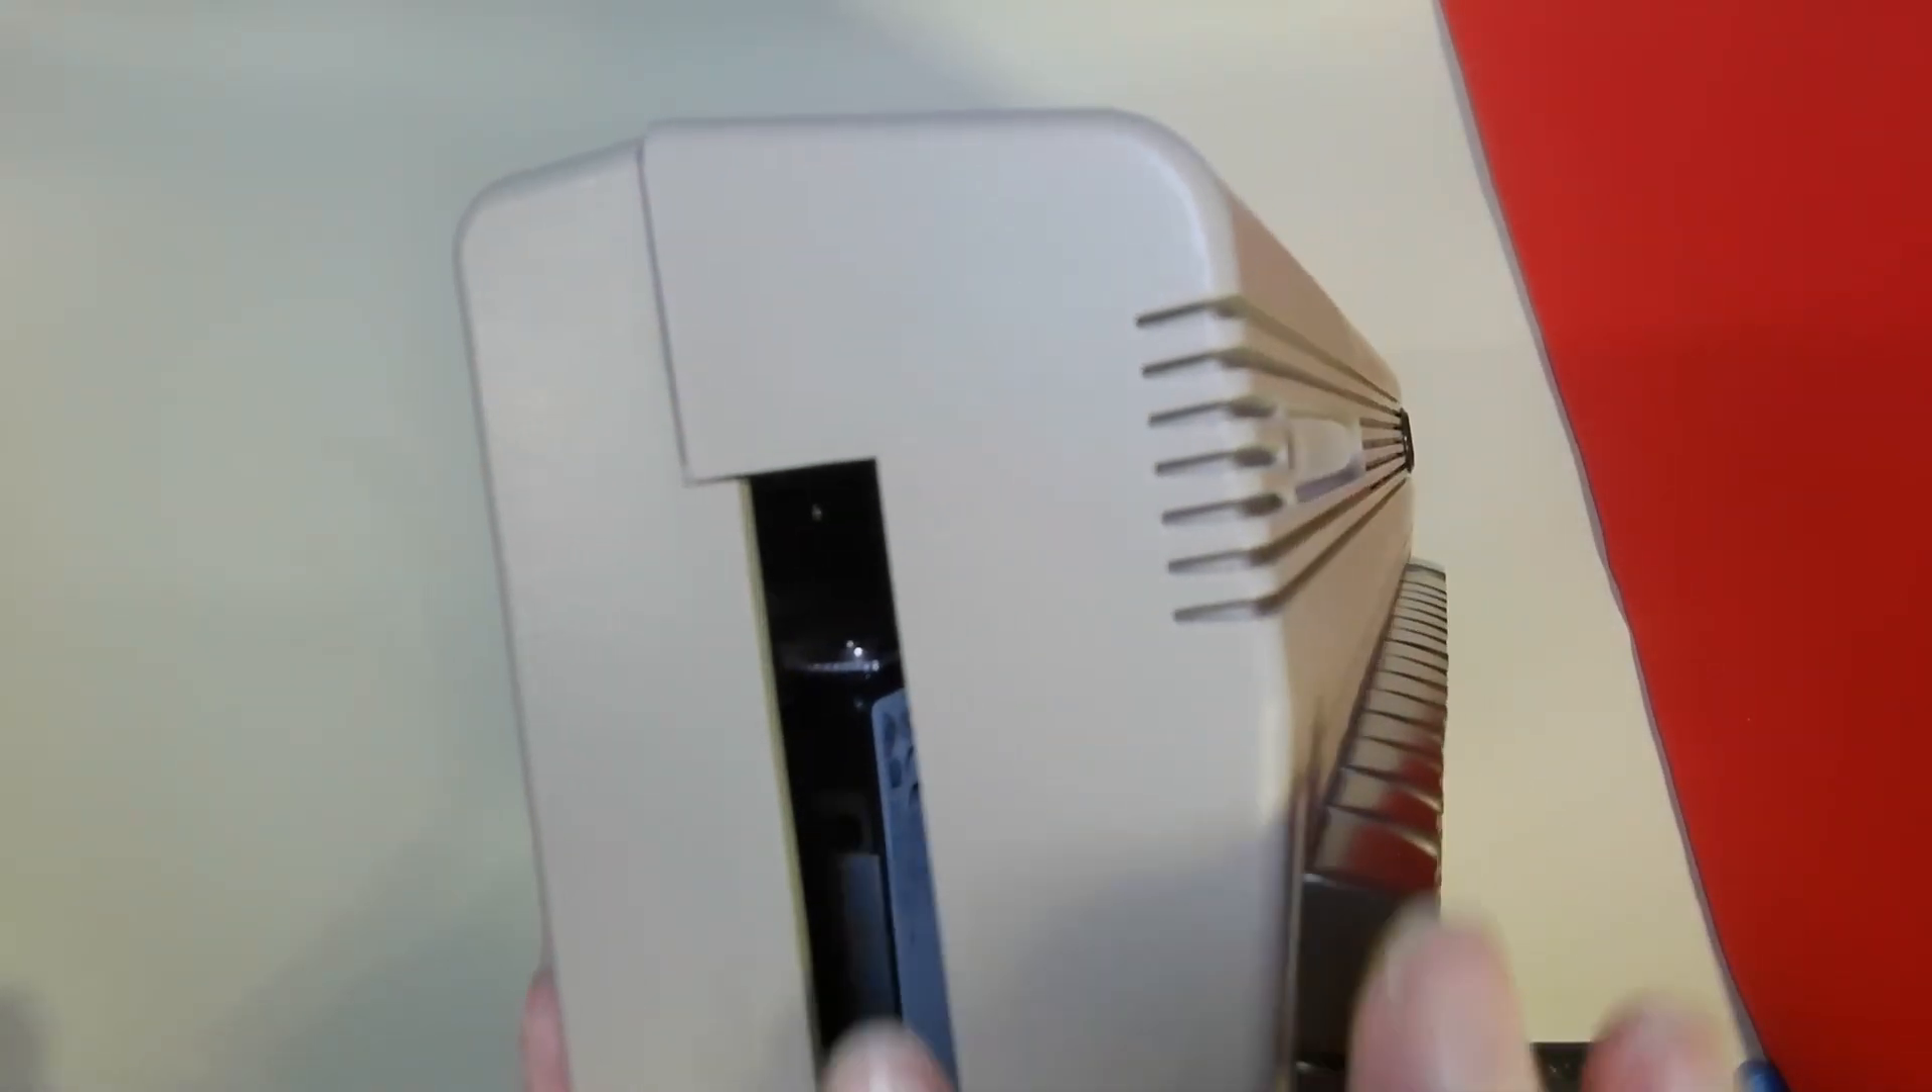There is a small gap at the side but we'll fill that in with the ventilation slot.